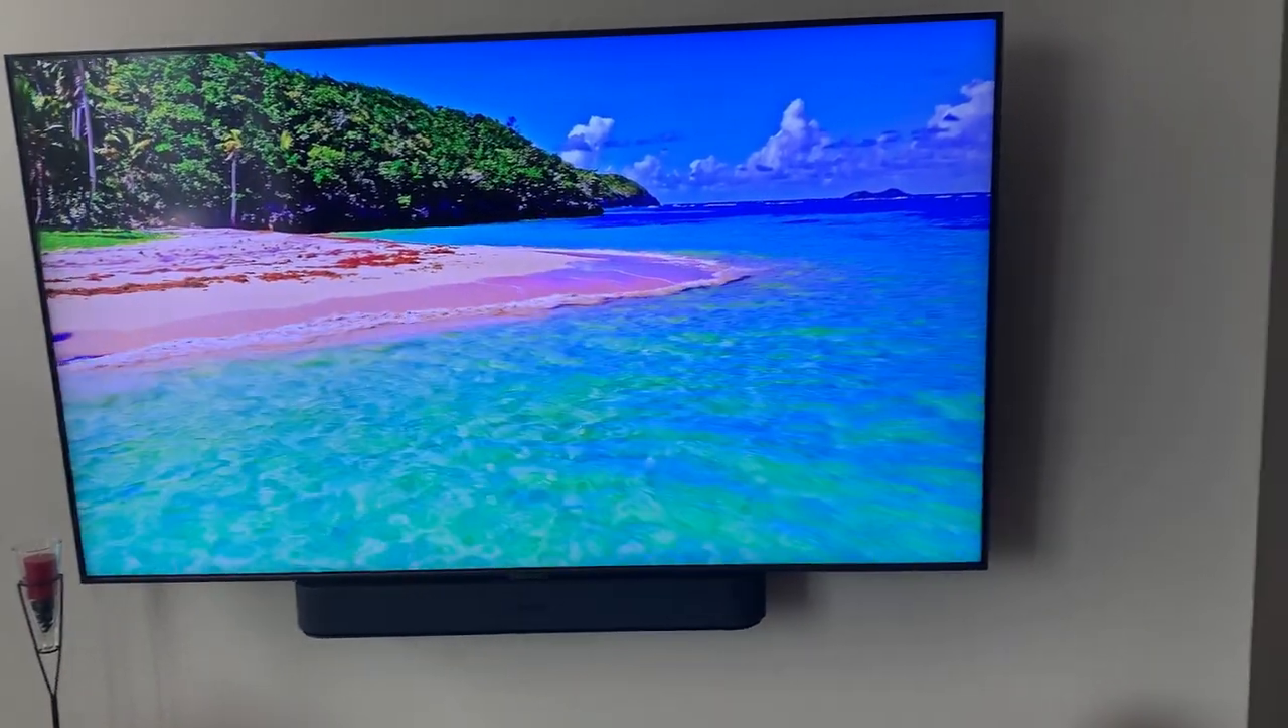Okay, so the sound bar is installed and ready to go.